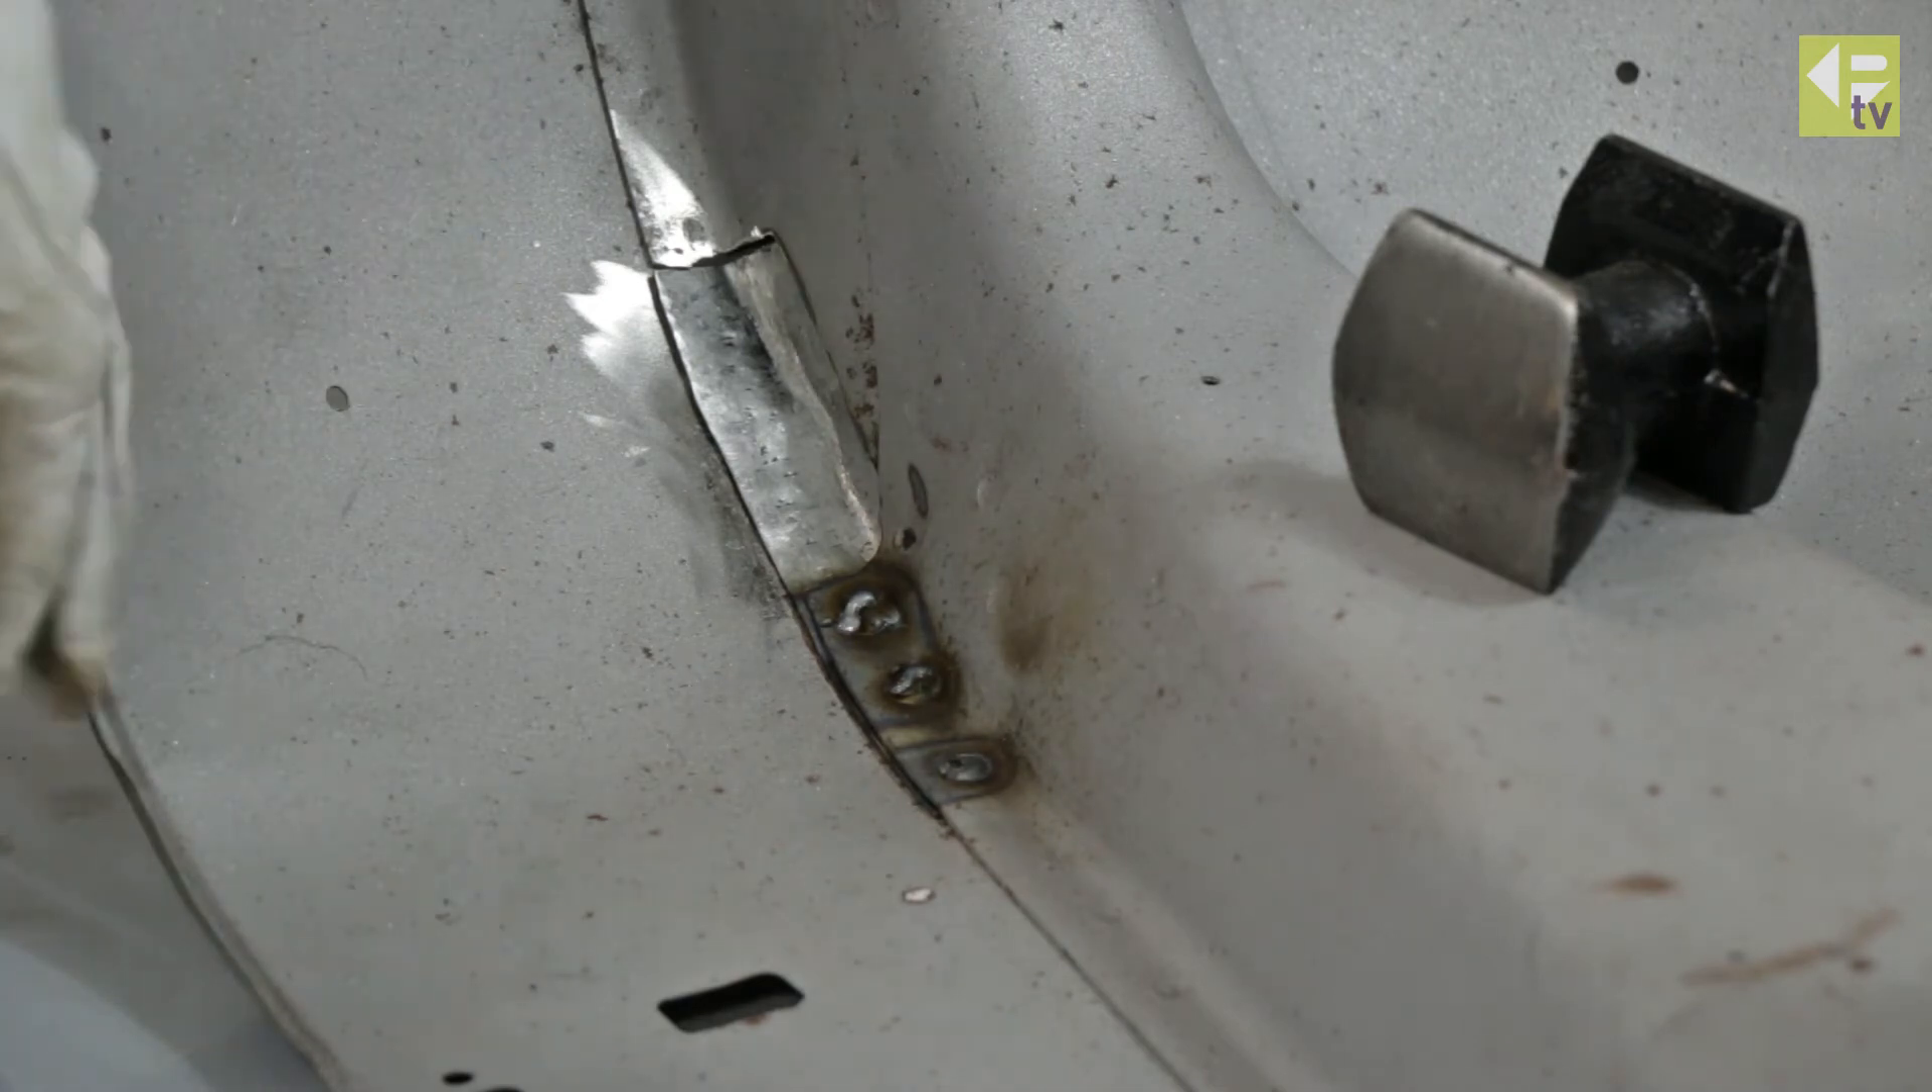We've completed the three spot welds there.